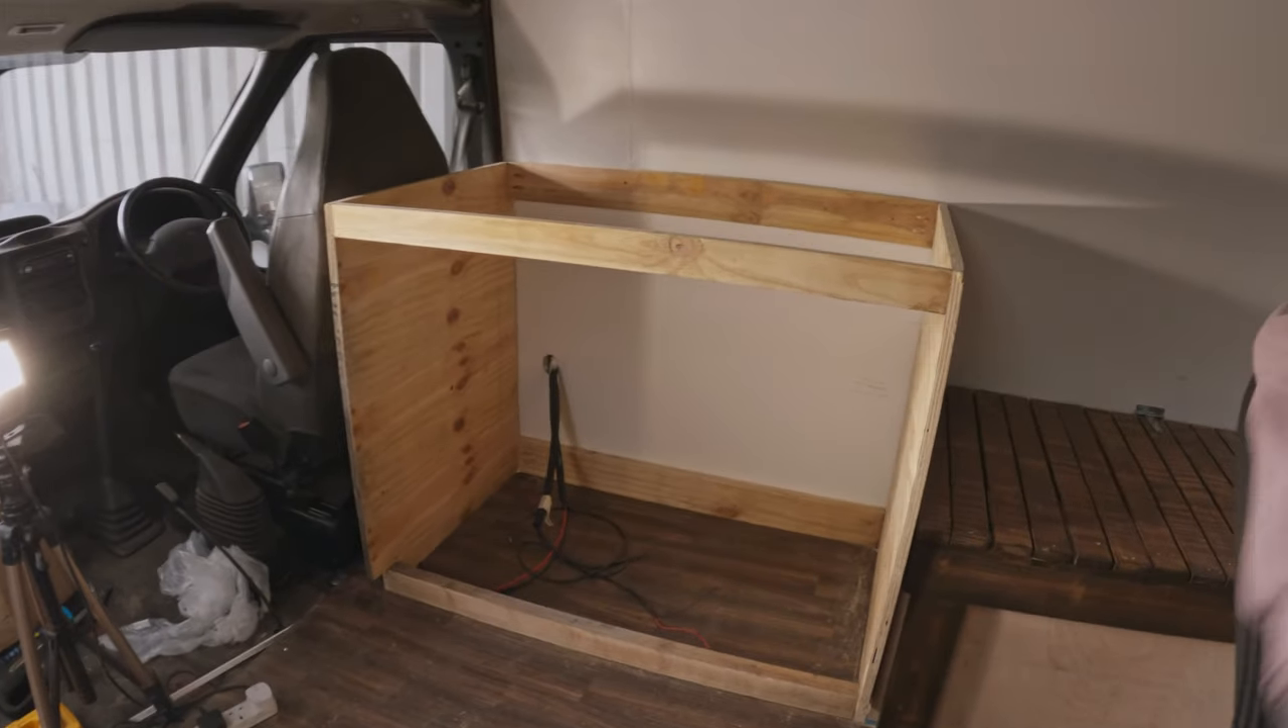And voila! The main box shape of our kitchen unit complete.